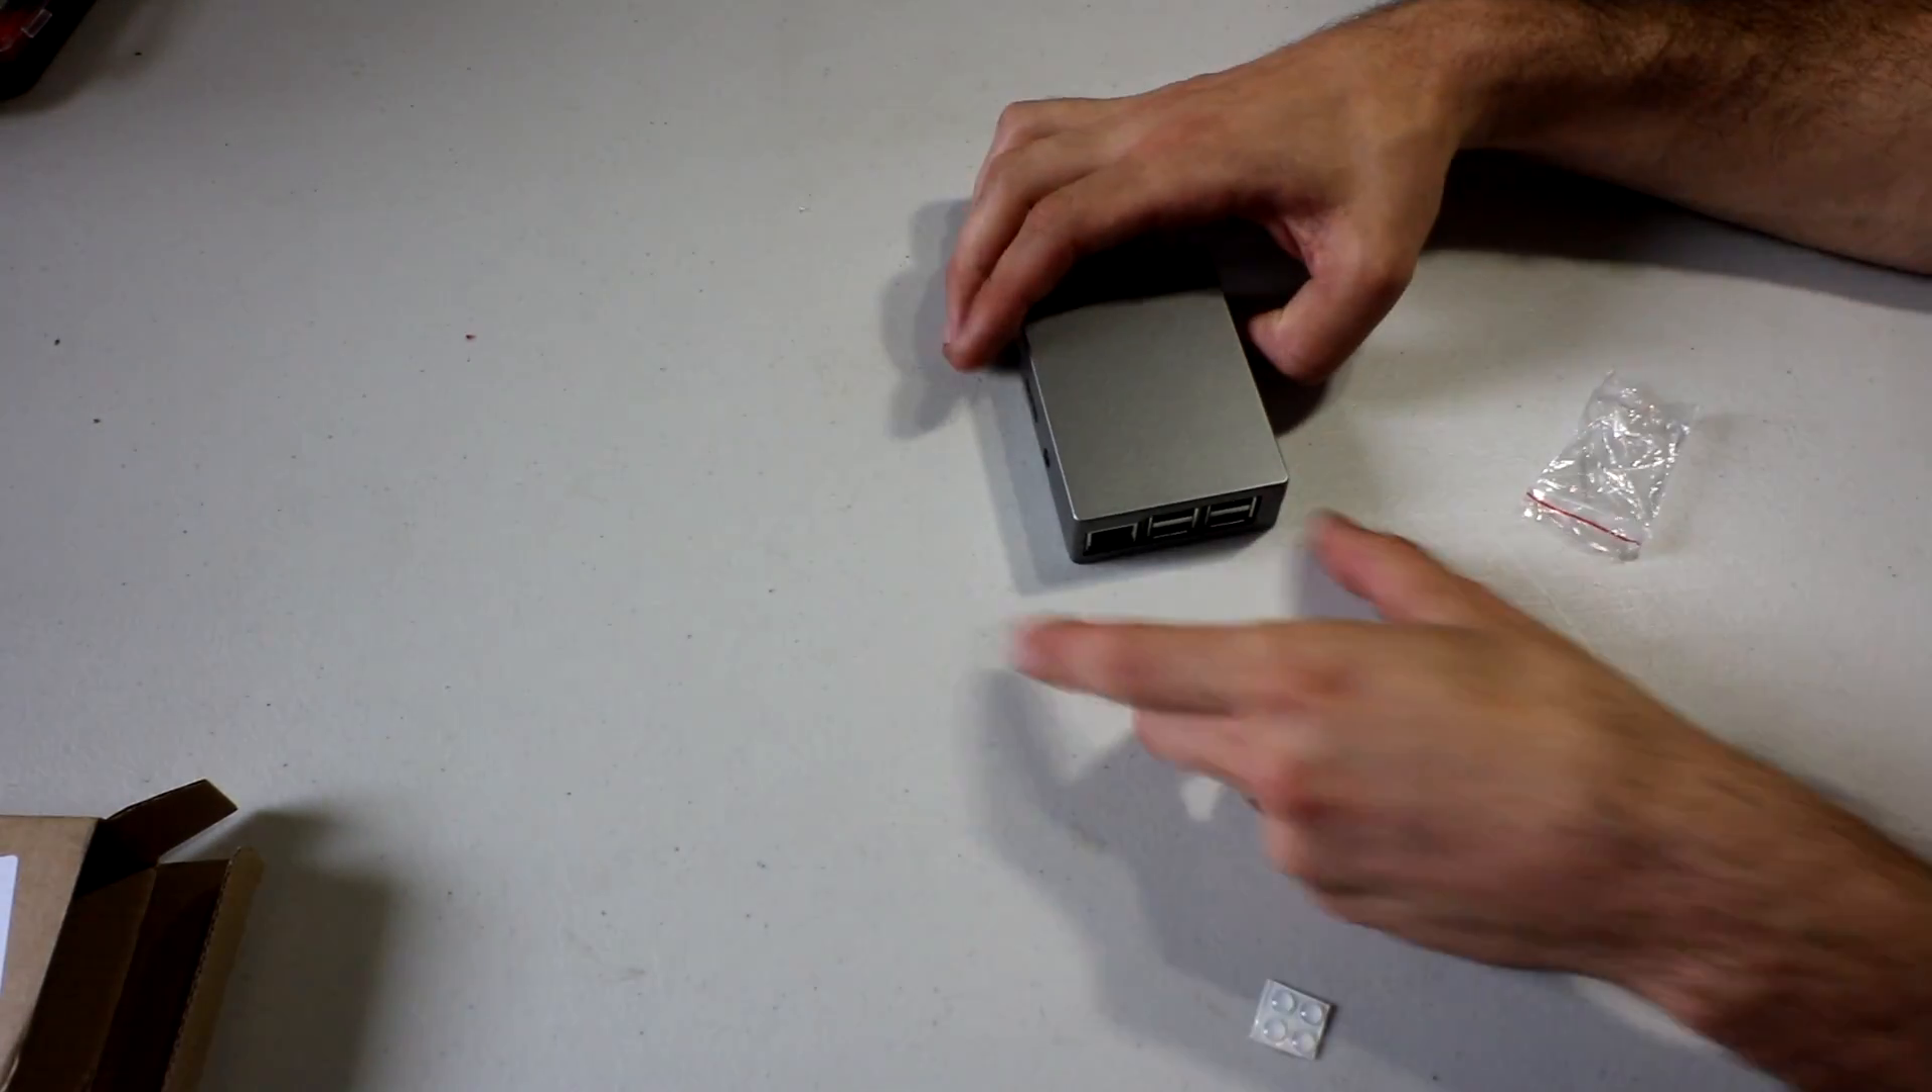We now have the case put together.